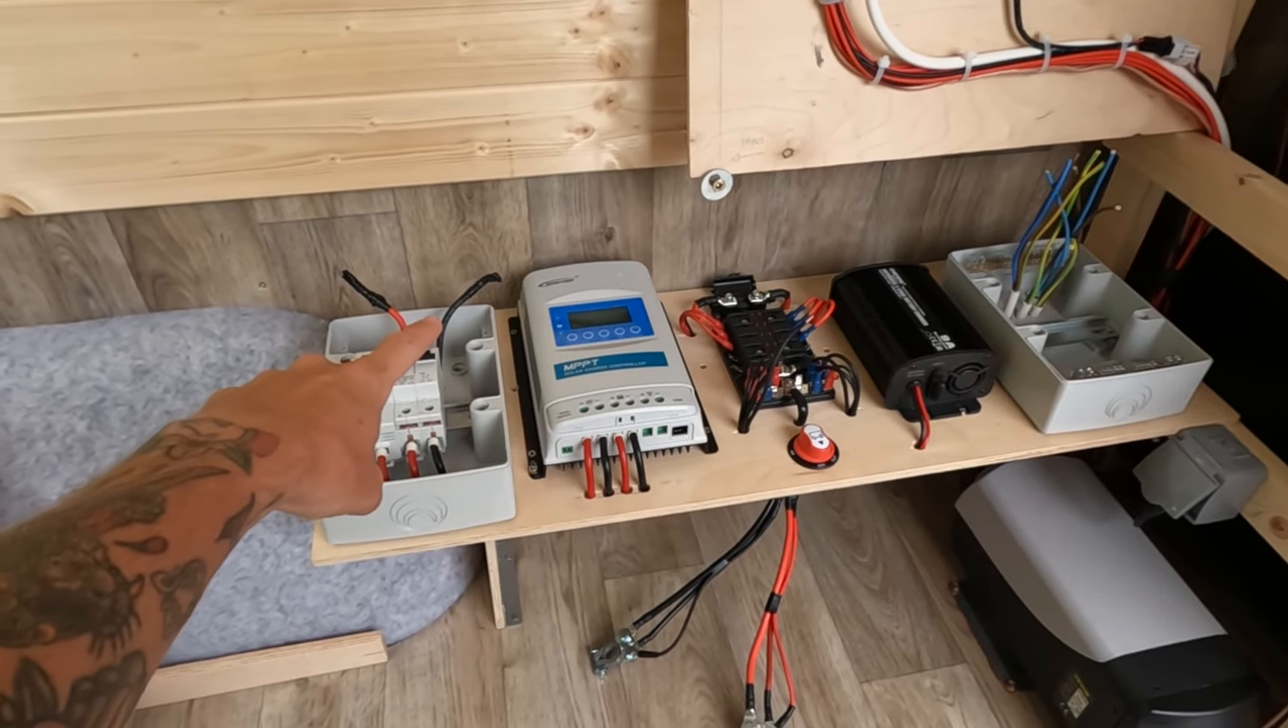We've still got the cables hanging out here that are coming down from the solar panel, they still need to go in there.